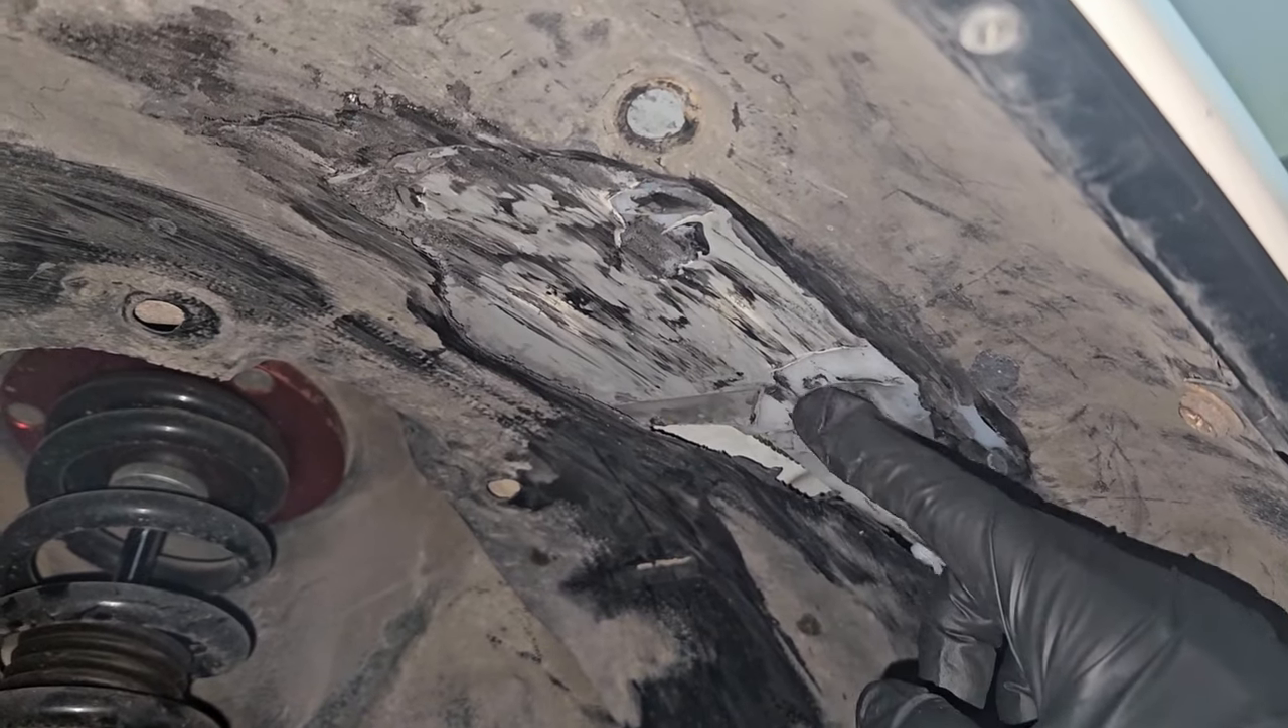We got the coilovers which is the problem we're way too slammed here and it's rubbing all in here.